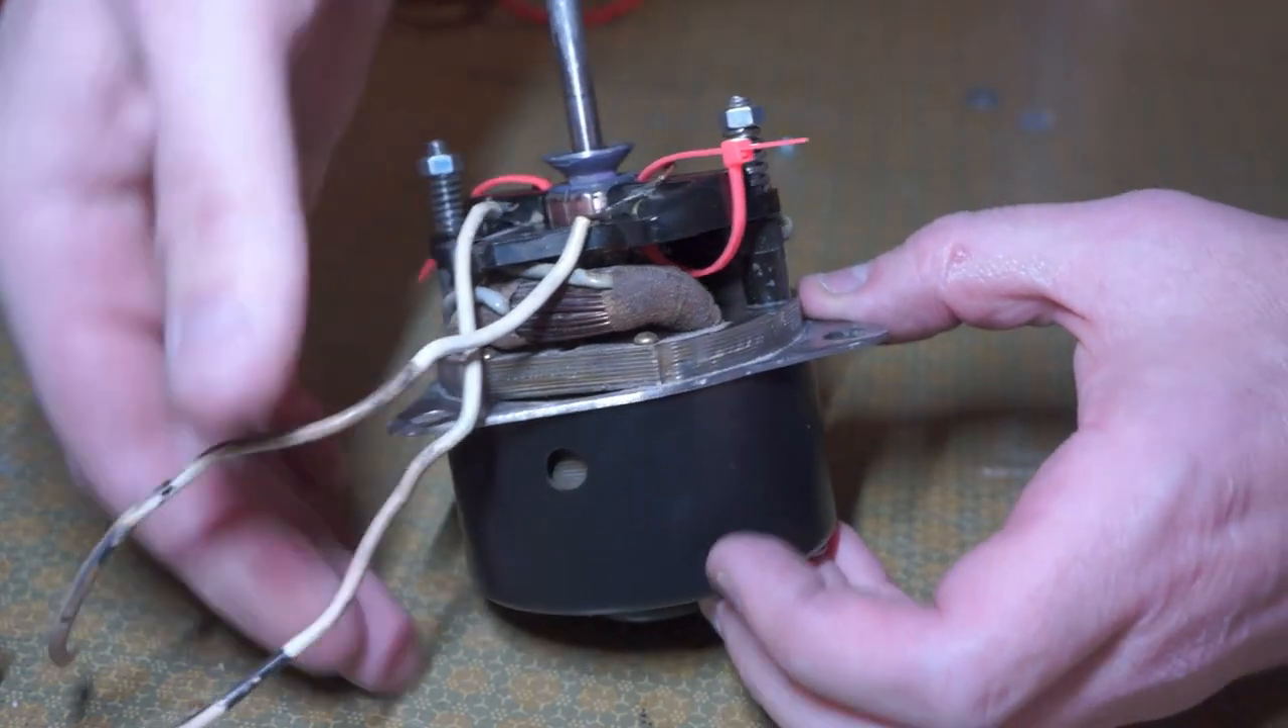I've kind of just put a nut on the top just to hold it all together while I feed through the wires.